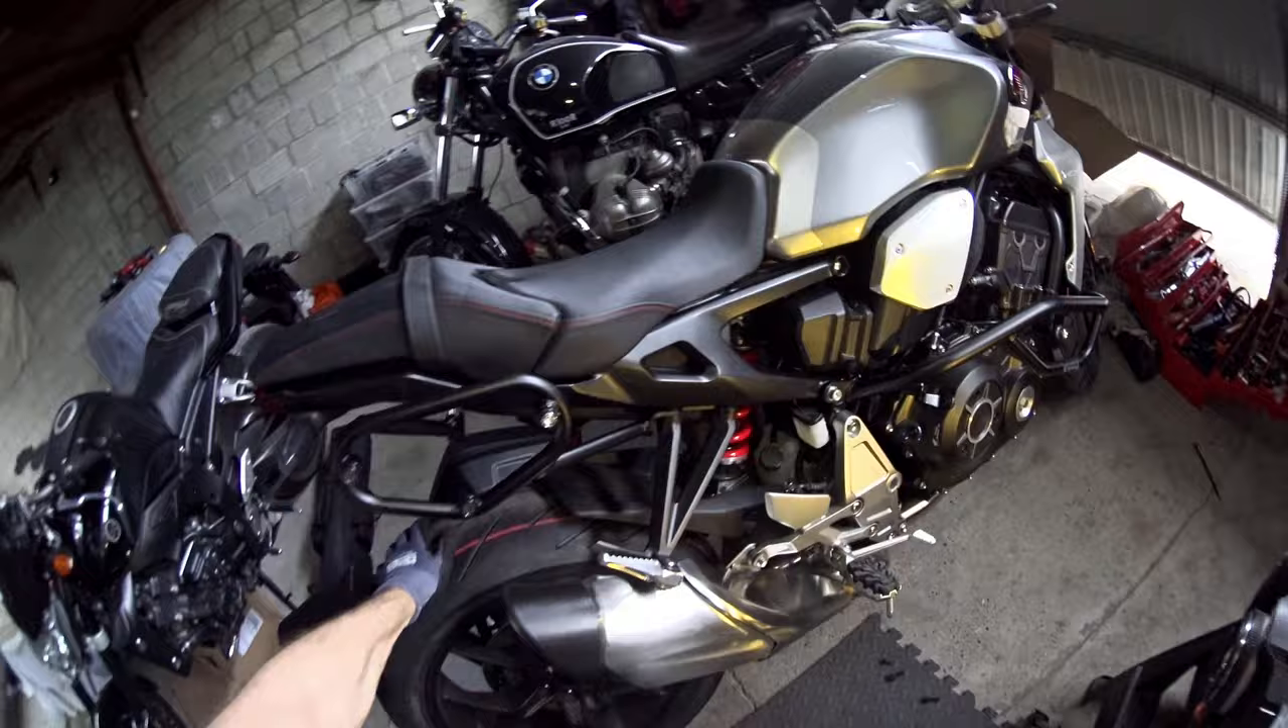That is the rack fitted to the bike.